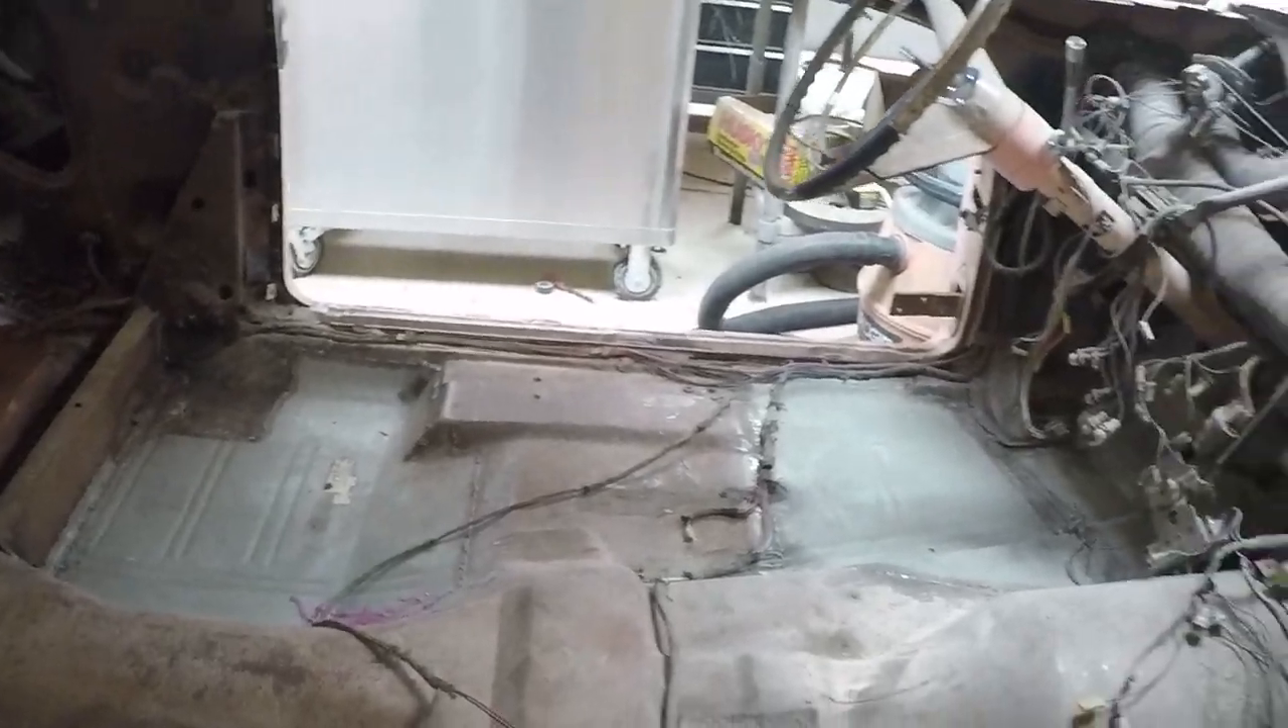So, all the interior is already outside.